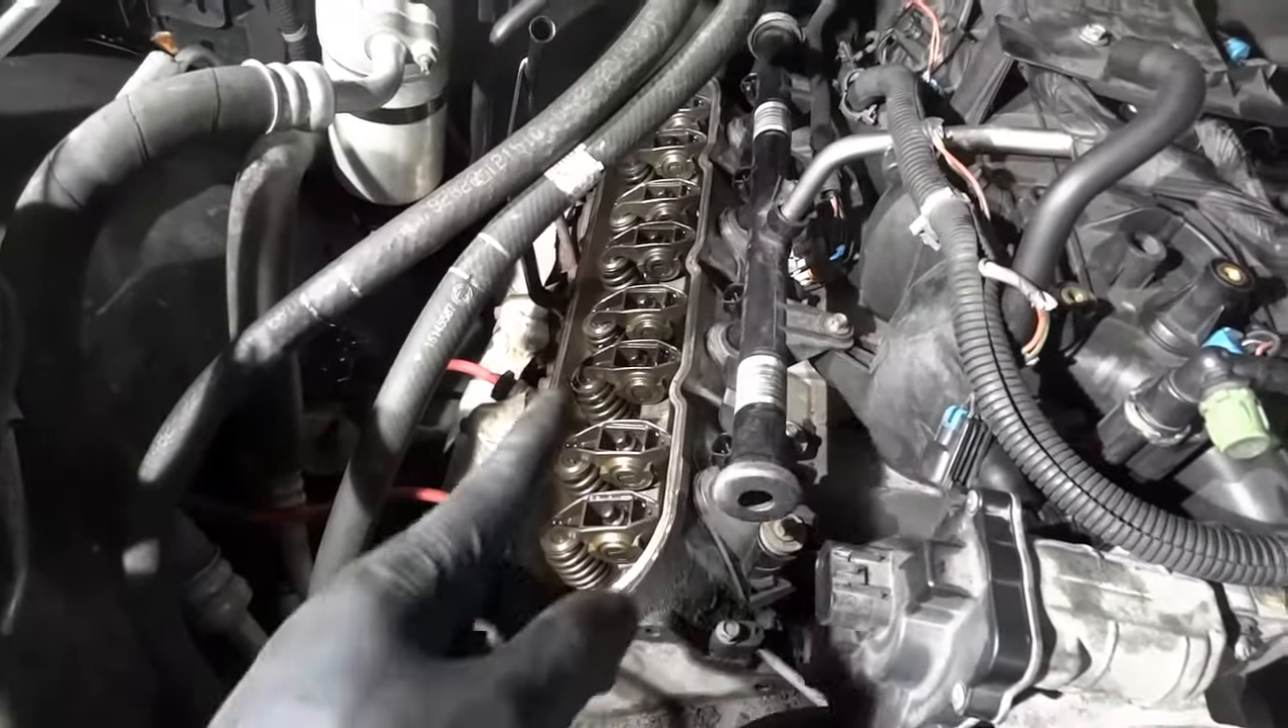So I got the valve cover removed.